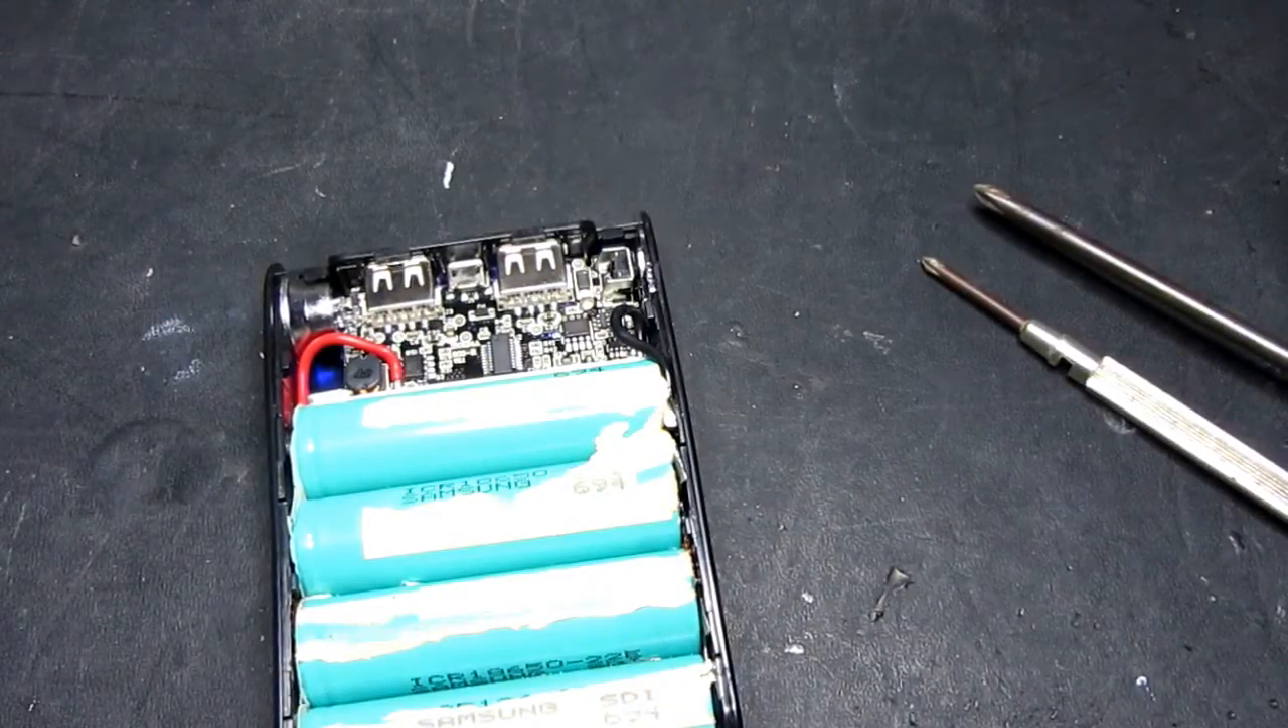So all that pretty much remains is to Put the final cover on.